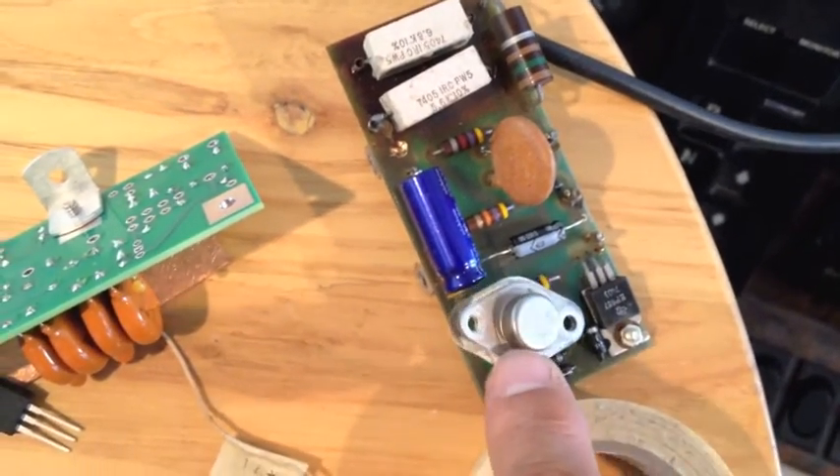At this point, I've got the board out.